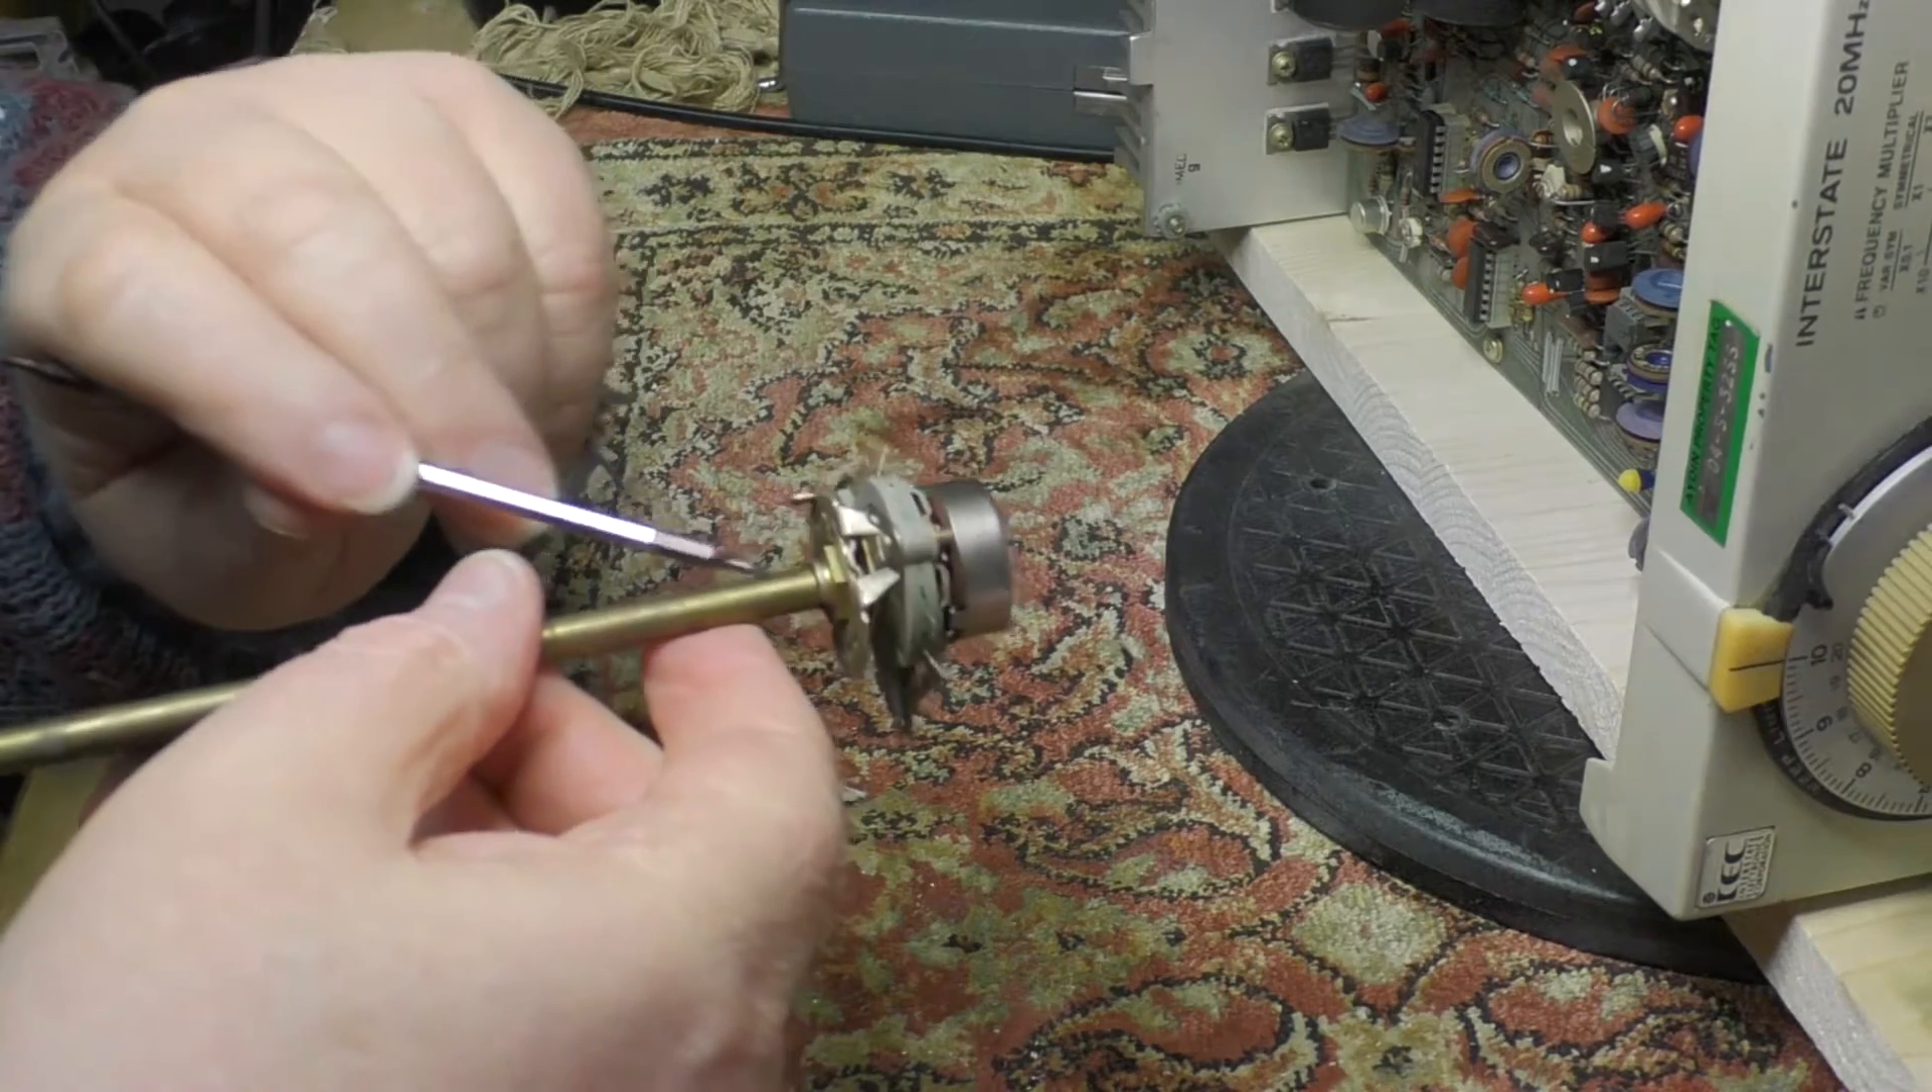Okay so here is this control uh removed.